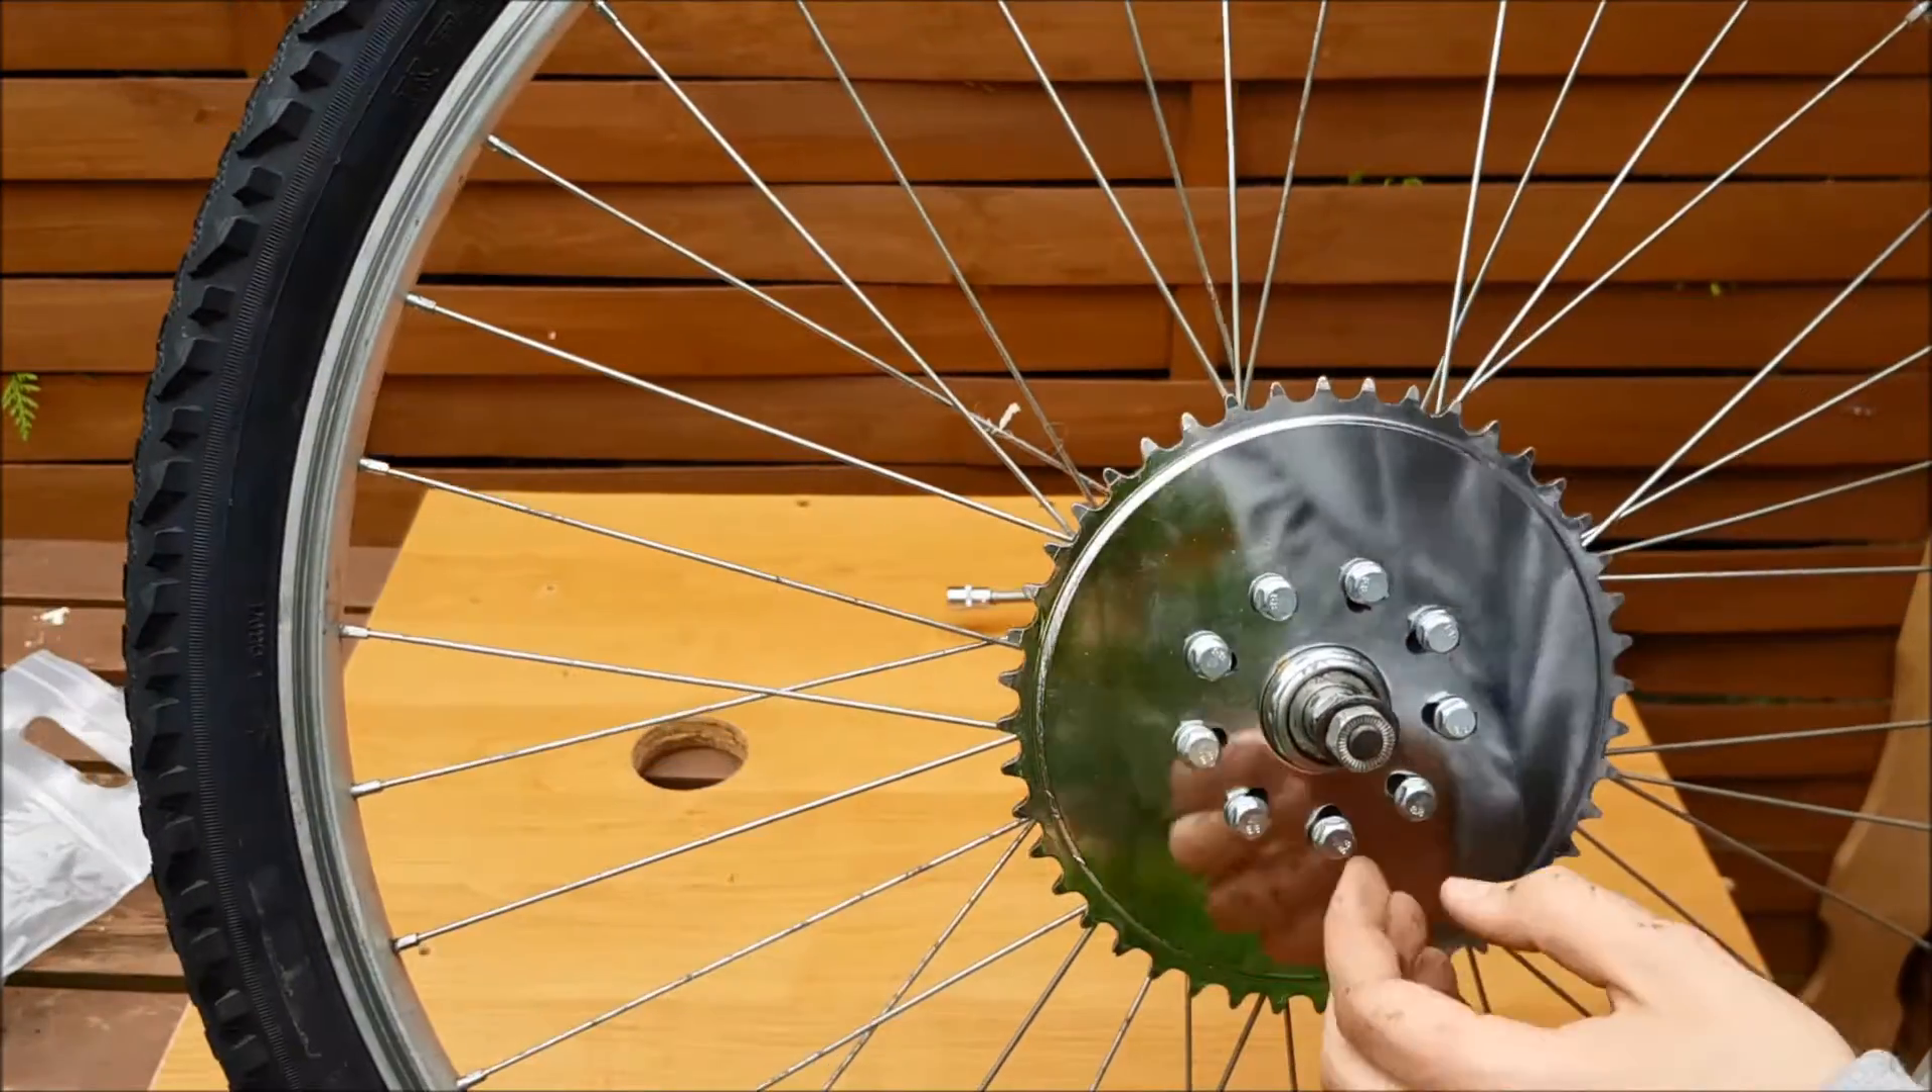No i zobaczcie, elegancko przymocowałem tą zębatkę.